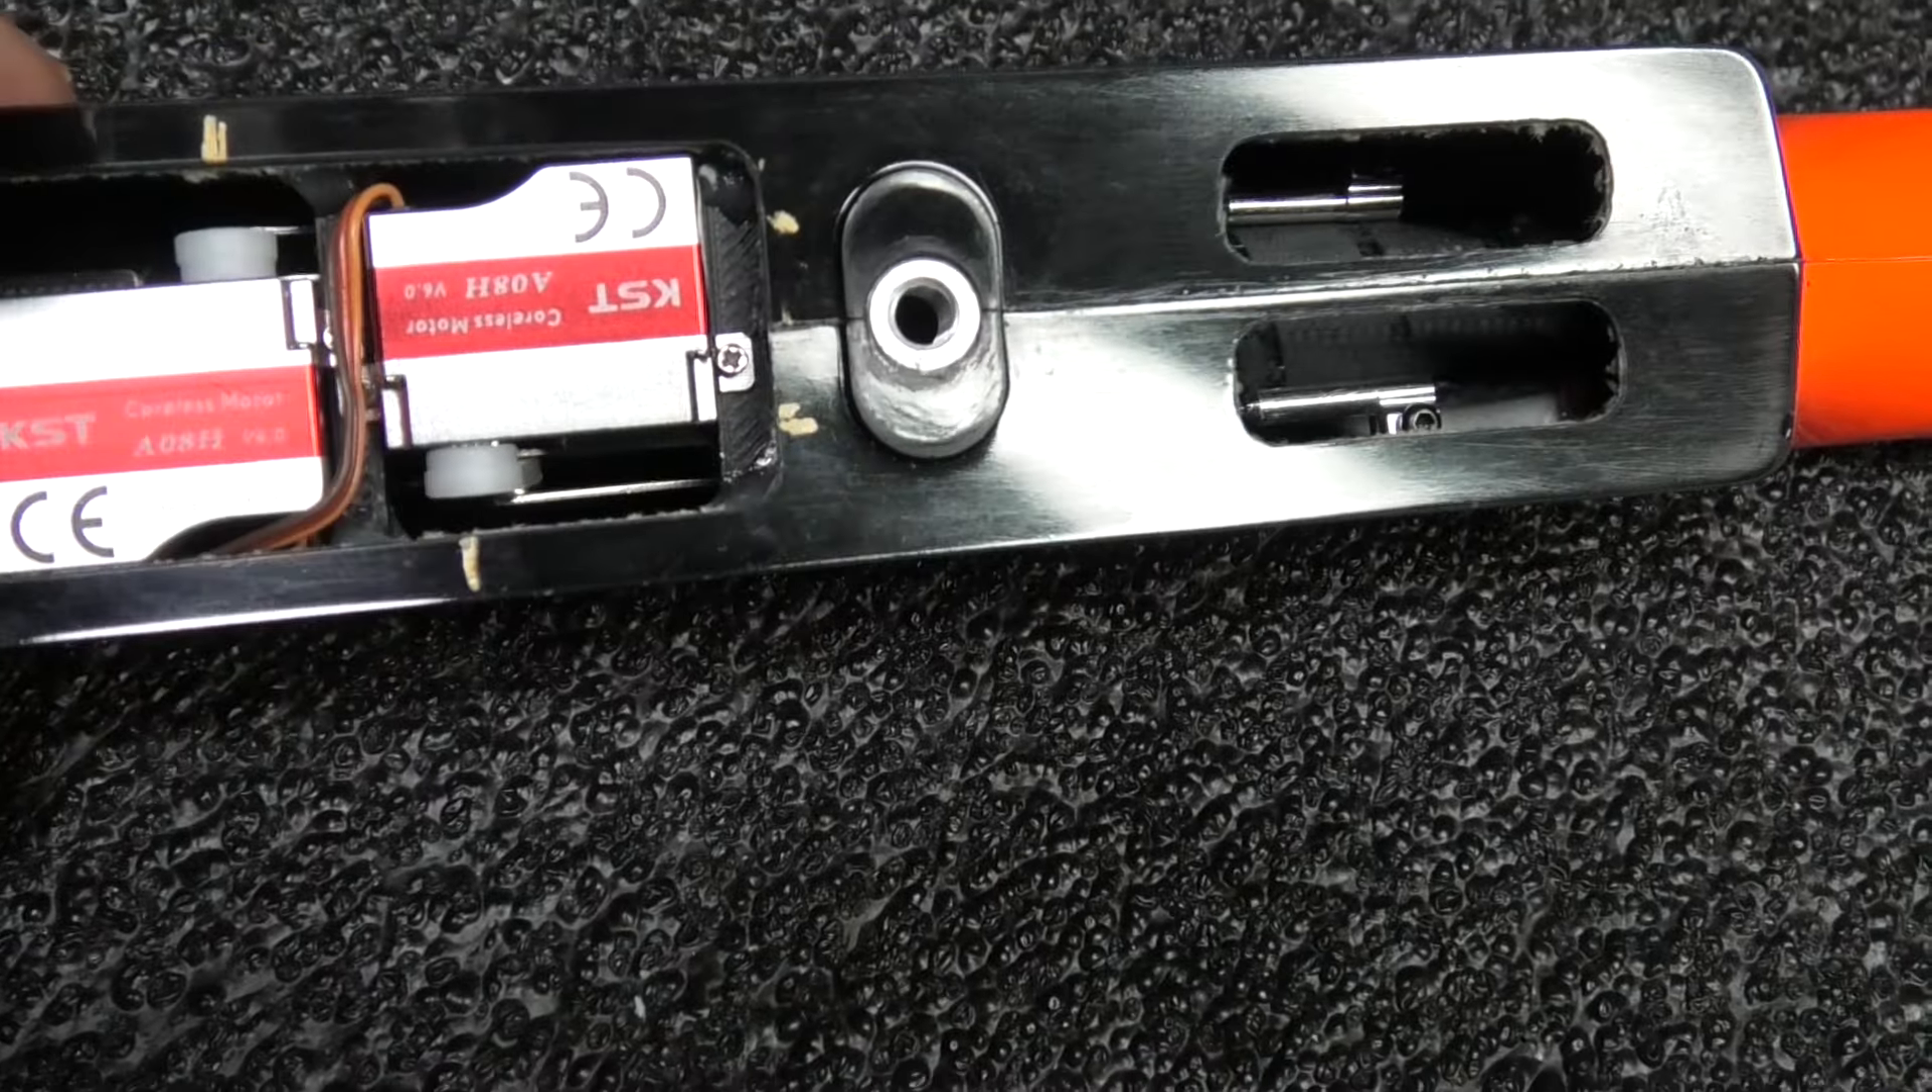The servo installation is done. So we have our servos in.